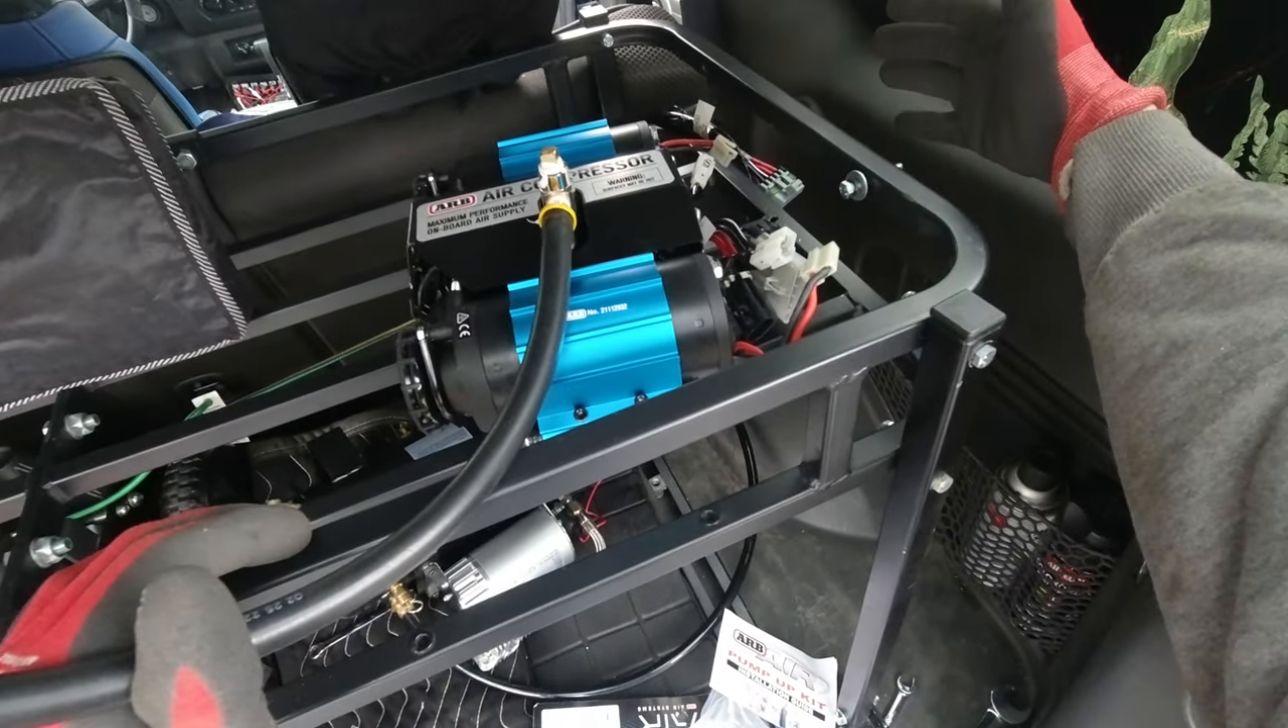So now we added the hose over here.